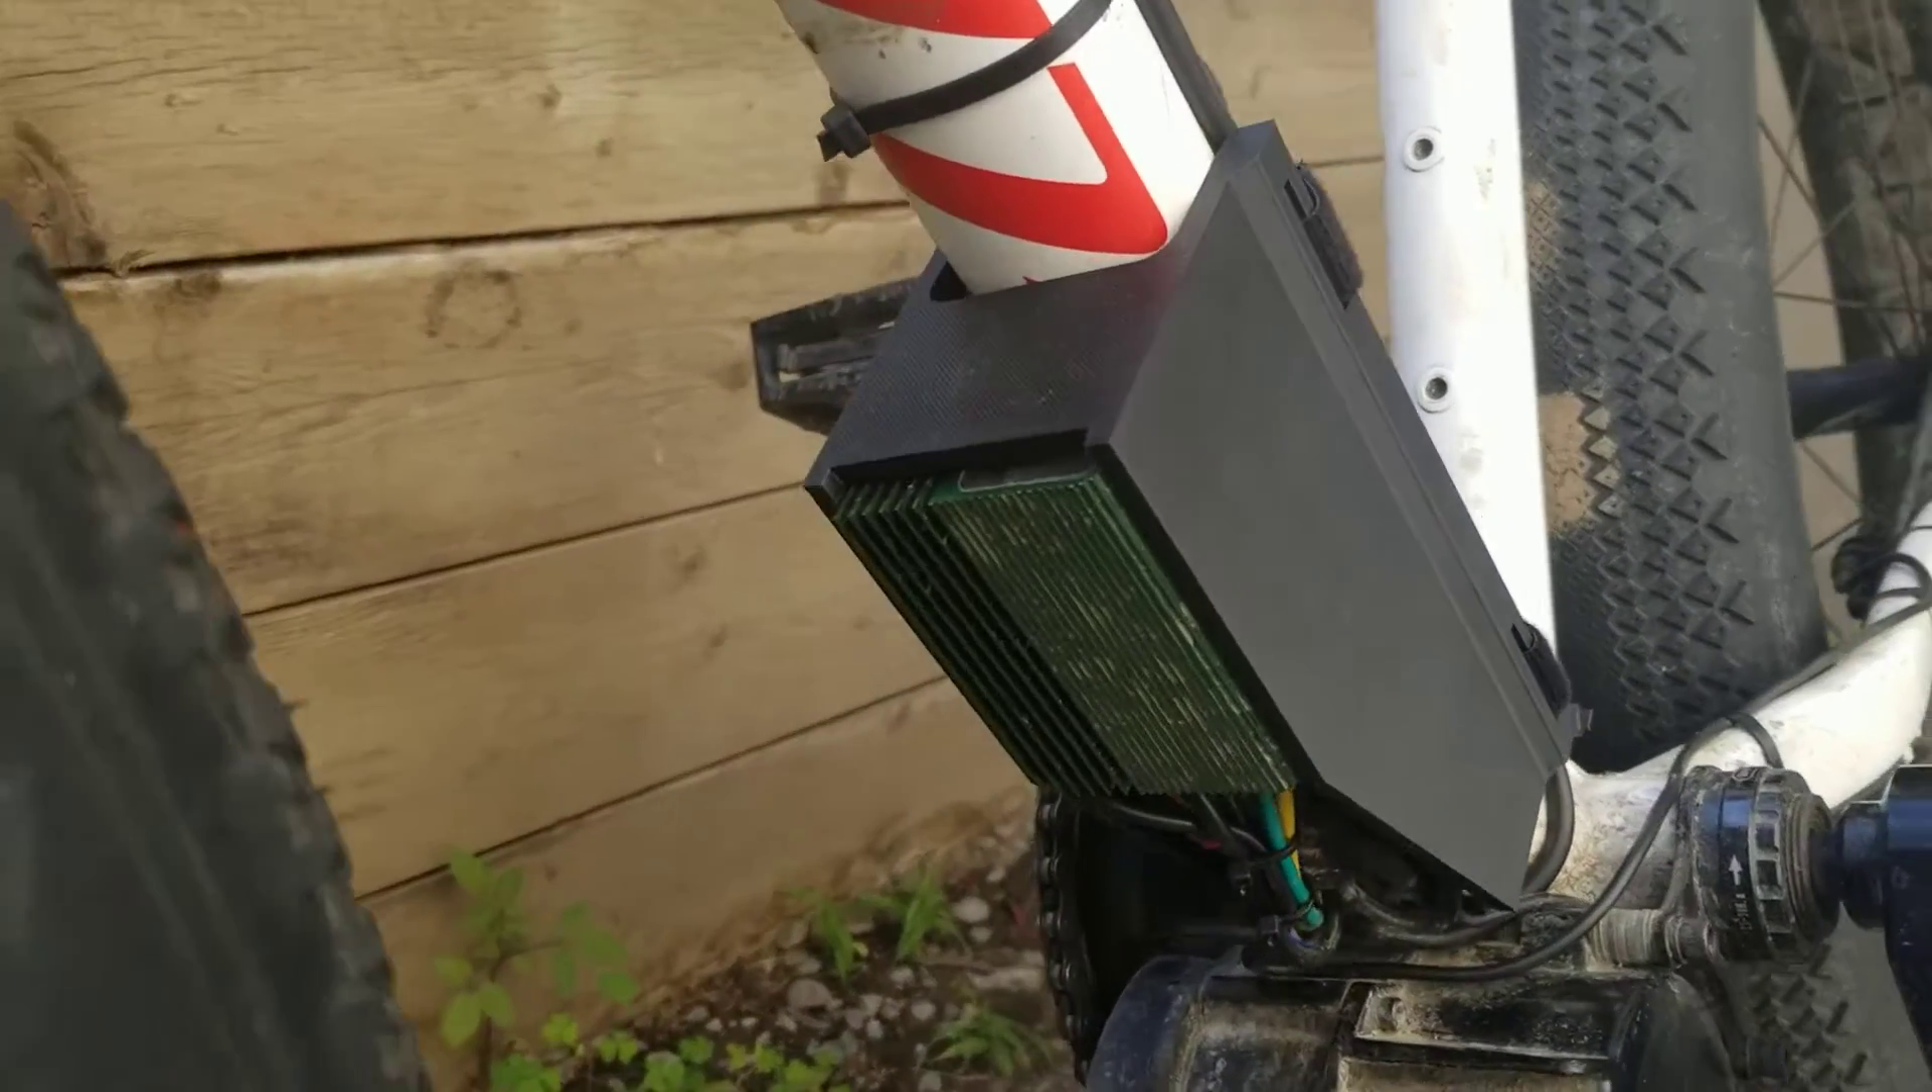So this is the finished piece mounted onto the bike.